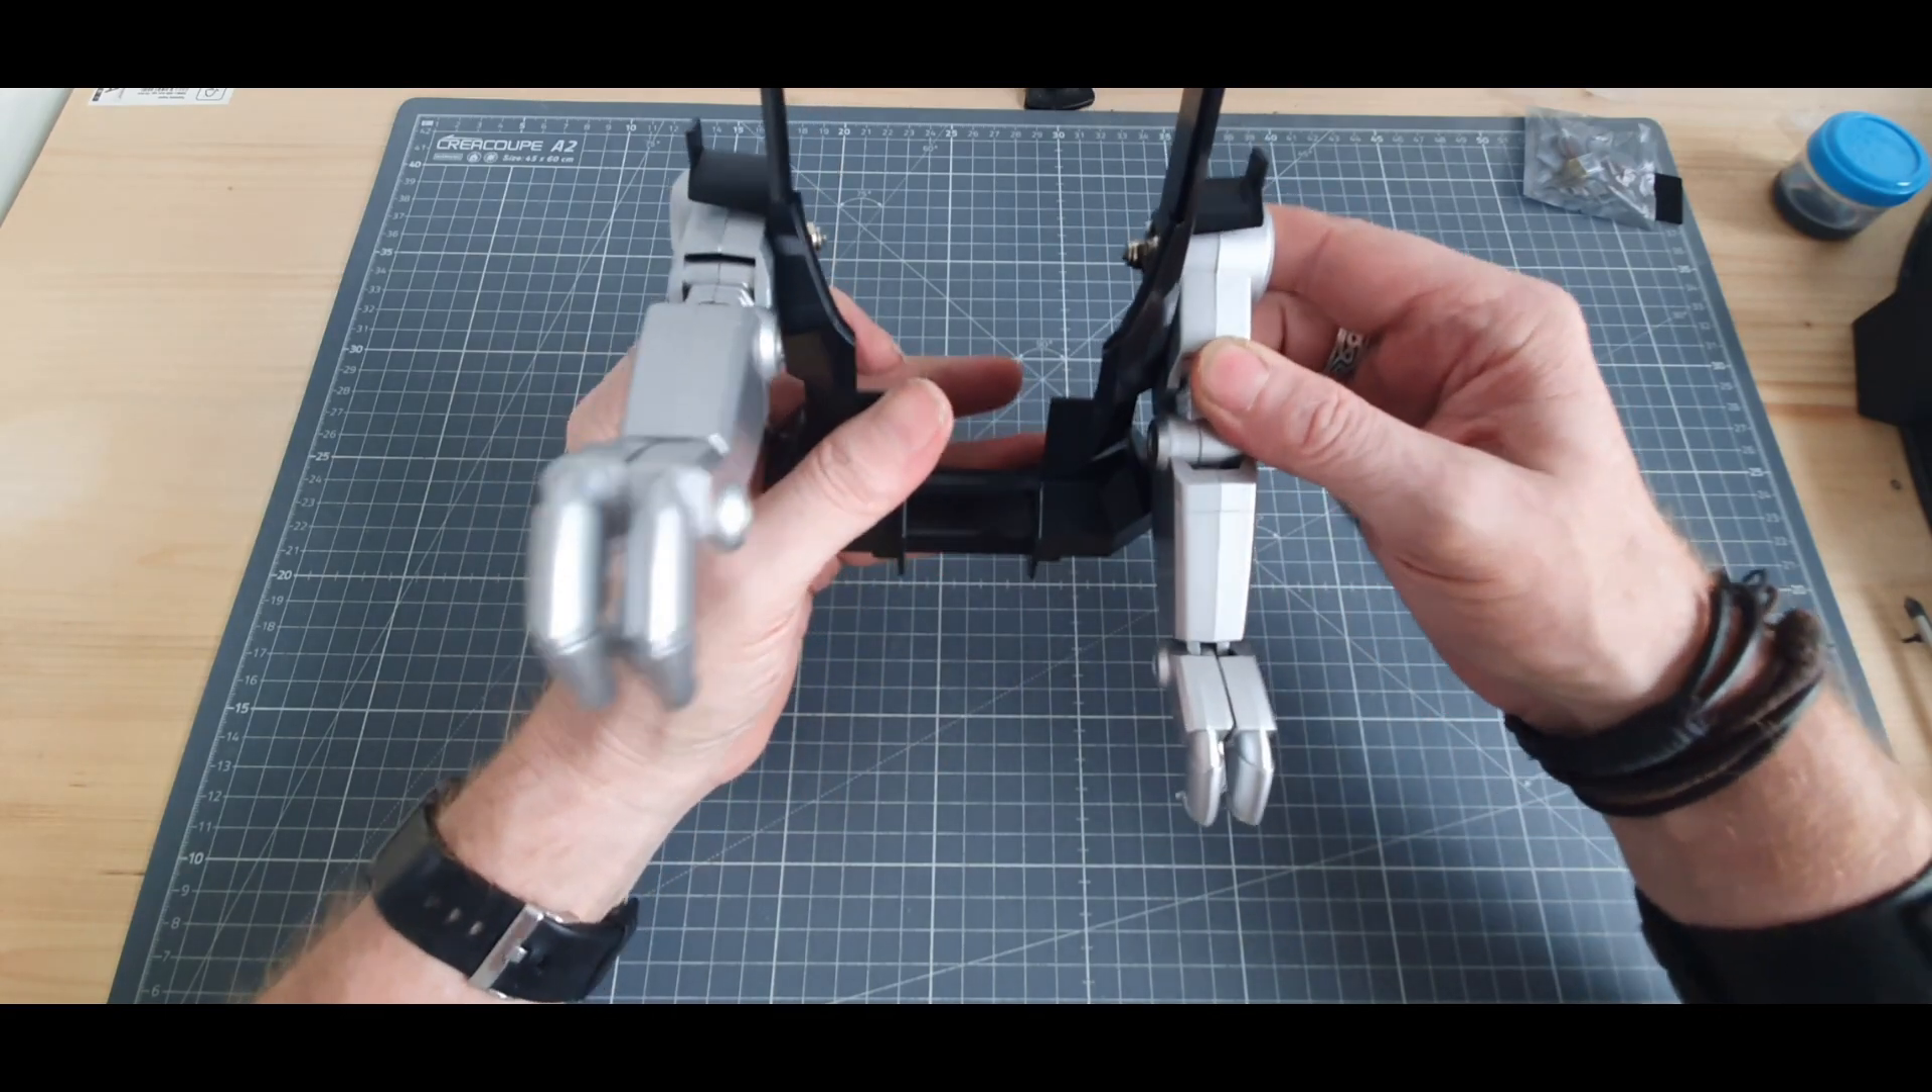Donc, voici nos deux bras d'installés.